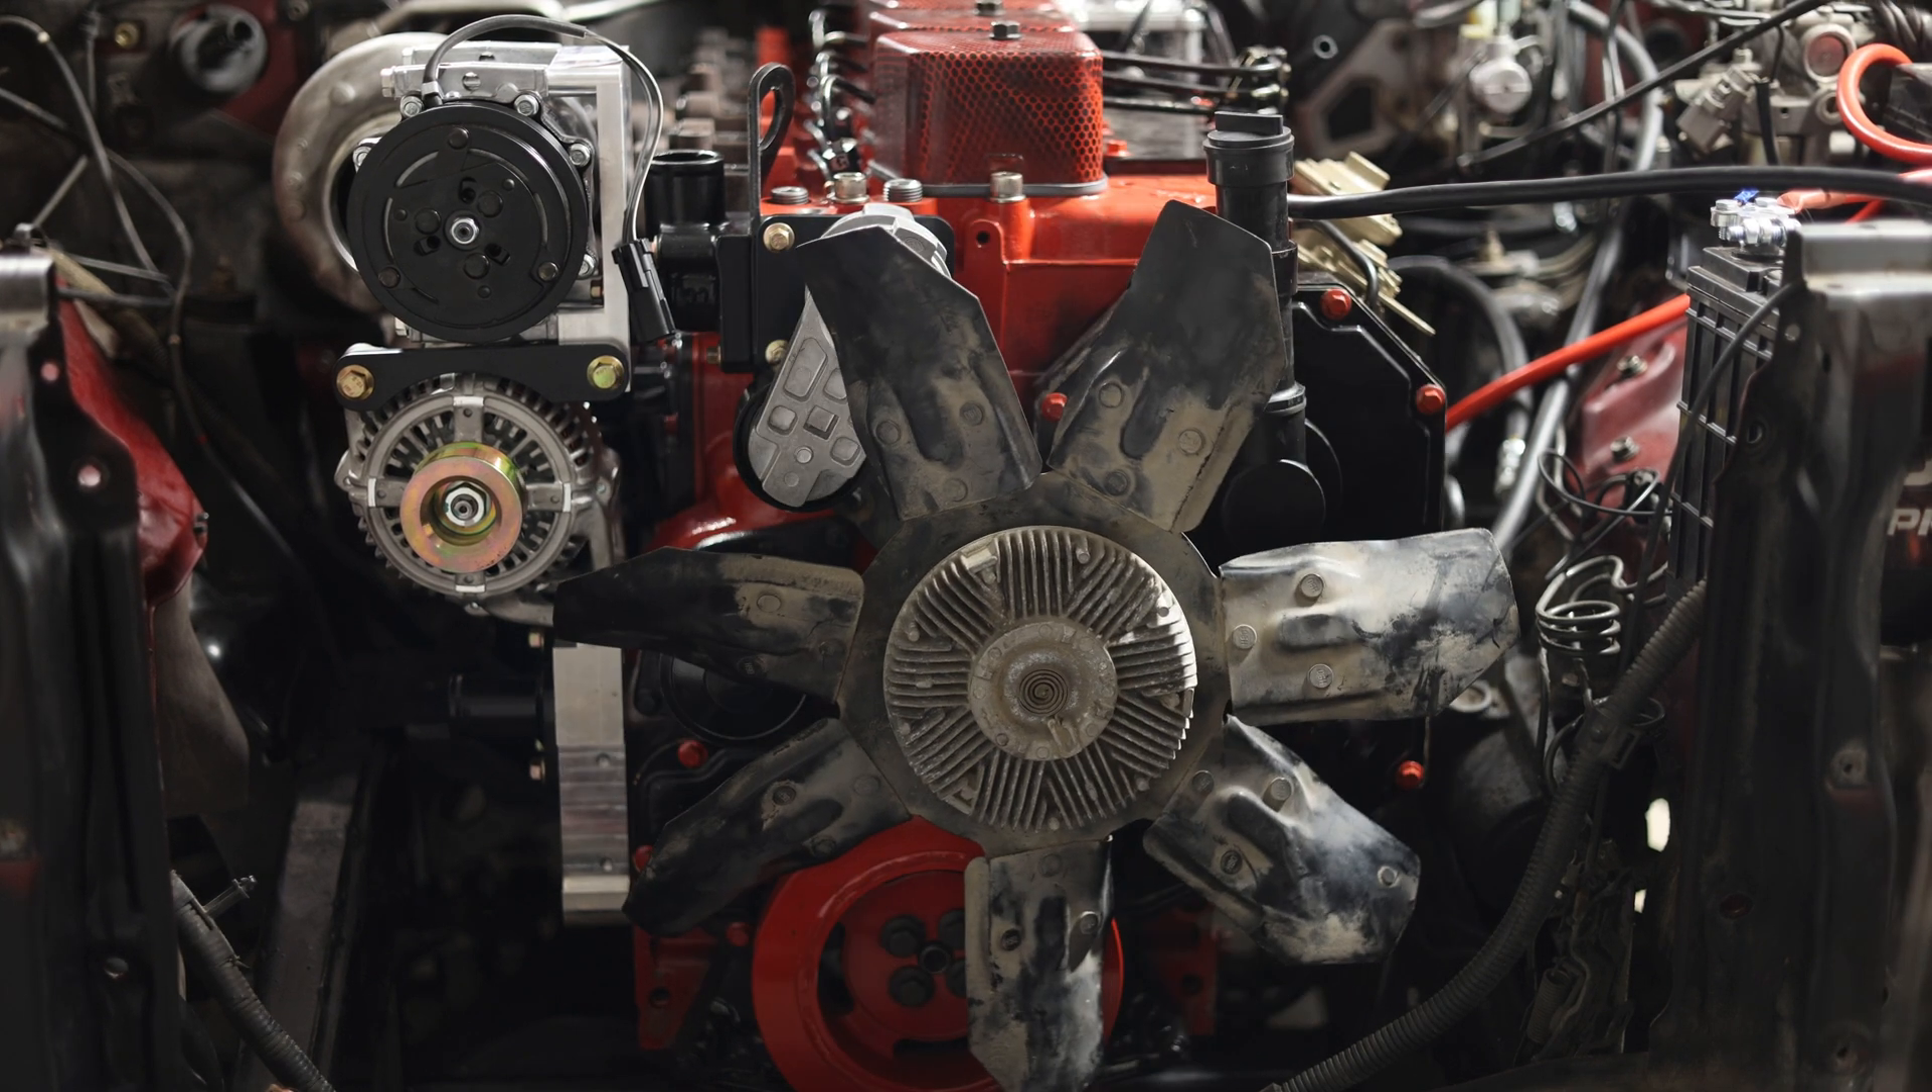We've also gone ahead and assembled our cooling fan with our fan hub attached to everything.